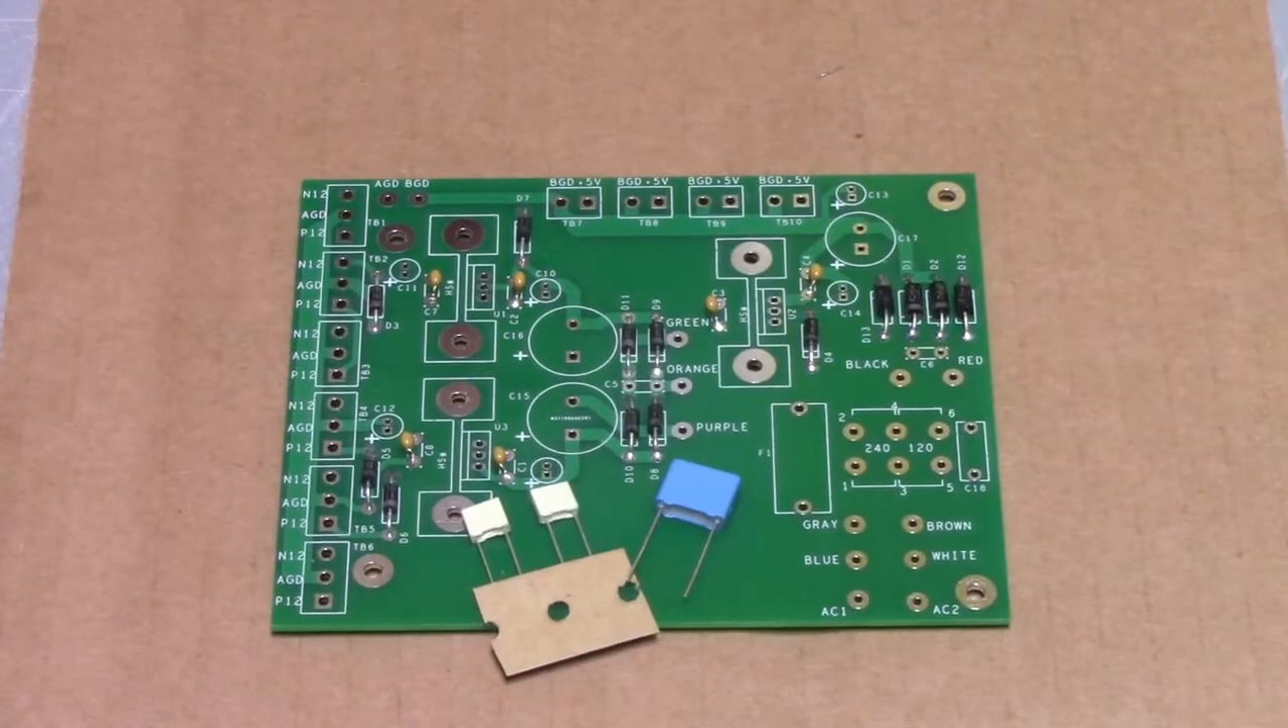So at this point, there's just a few more capacitors to put in.